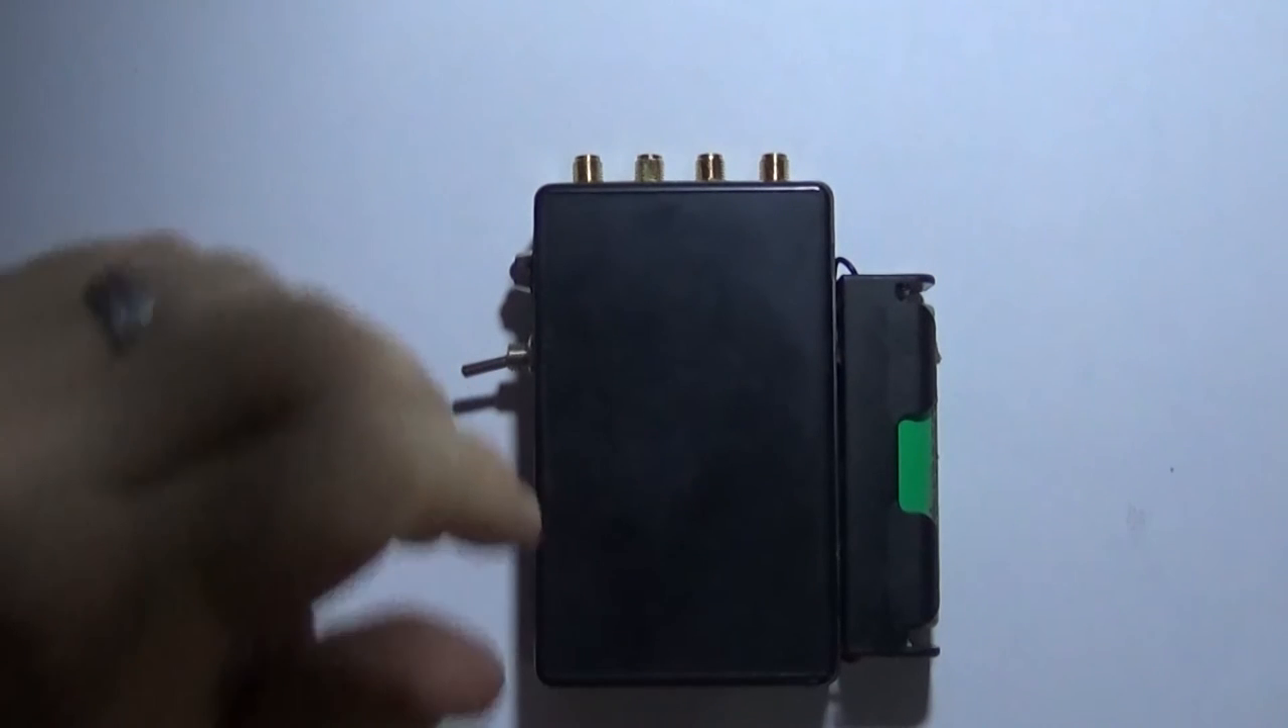But as you can see it's not completely finished yet because we don't have any antennas.